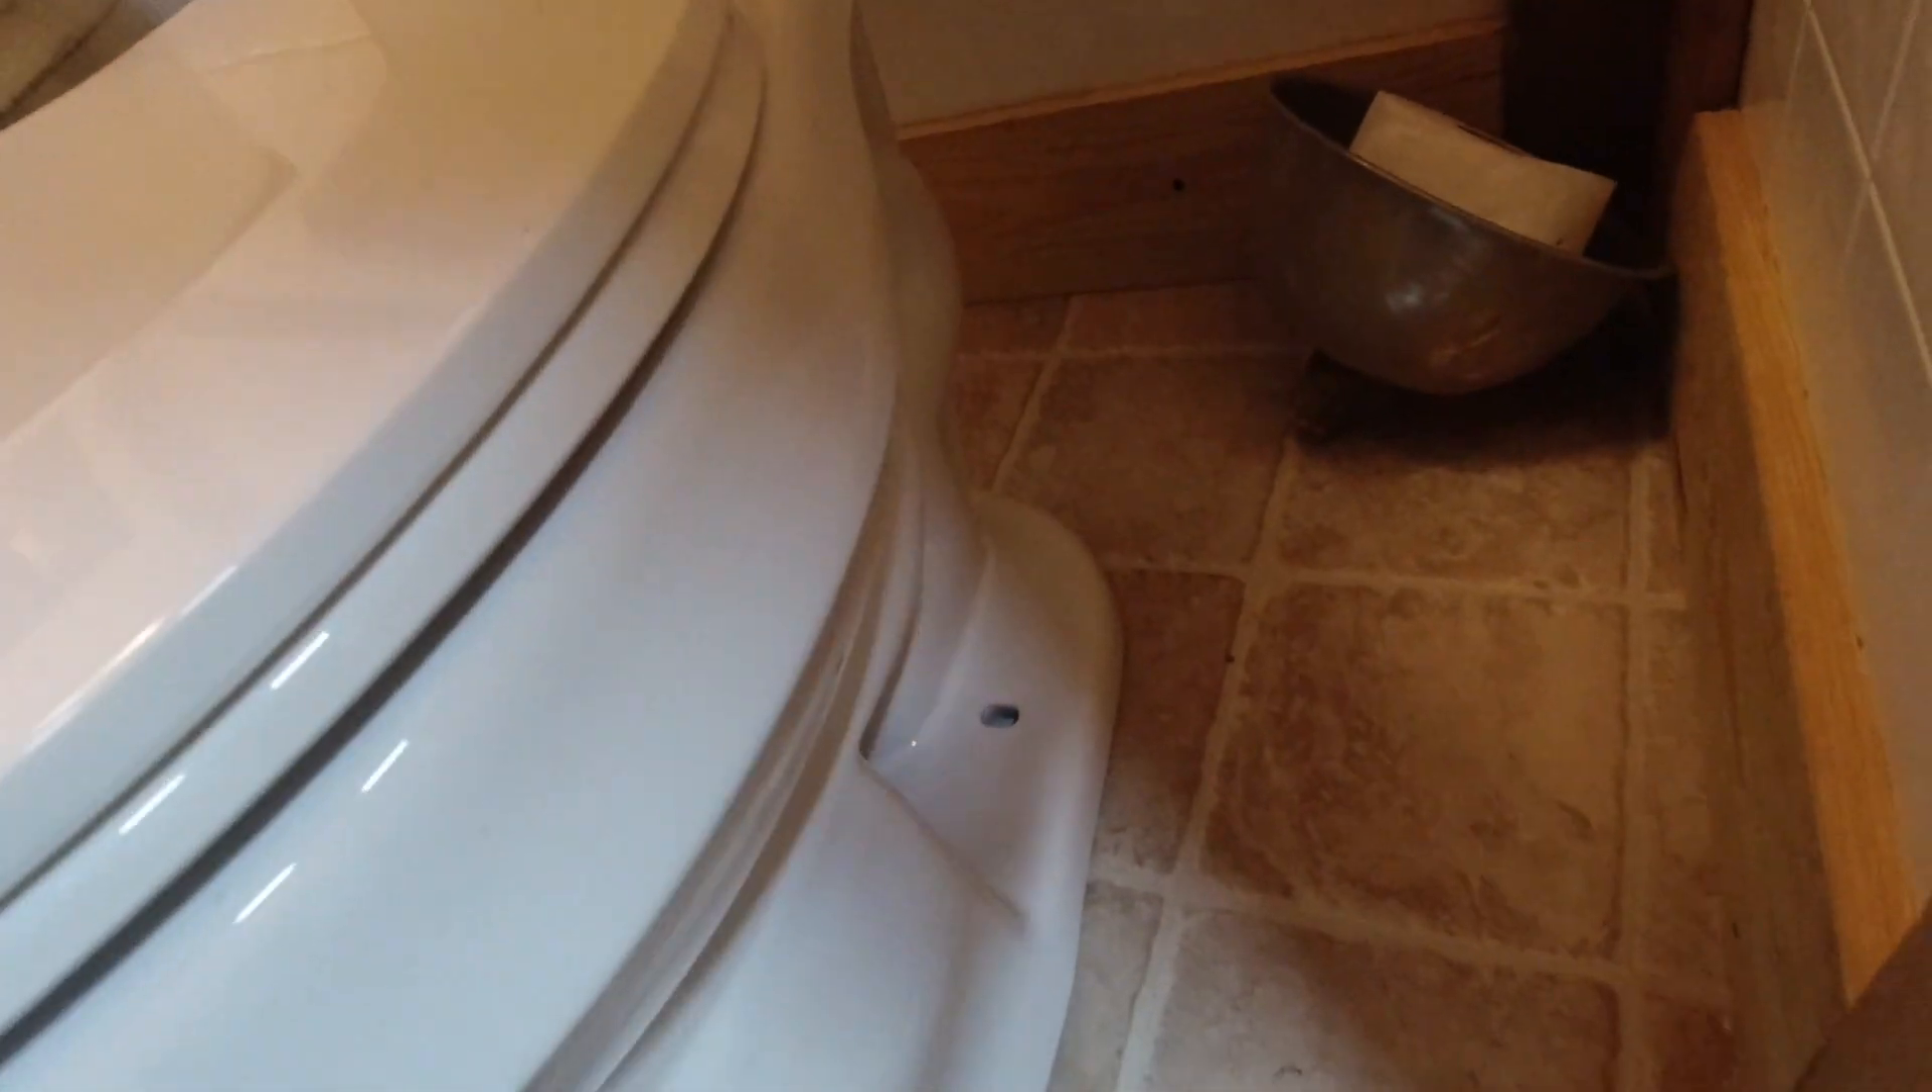But, it's hooked in, but I'm not going to turn the water on yet because, you may notice, on the bottom, there are no bolts yet.